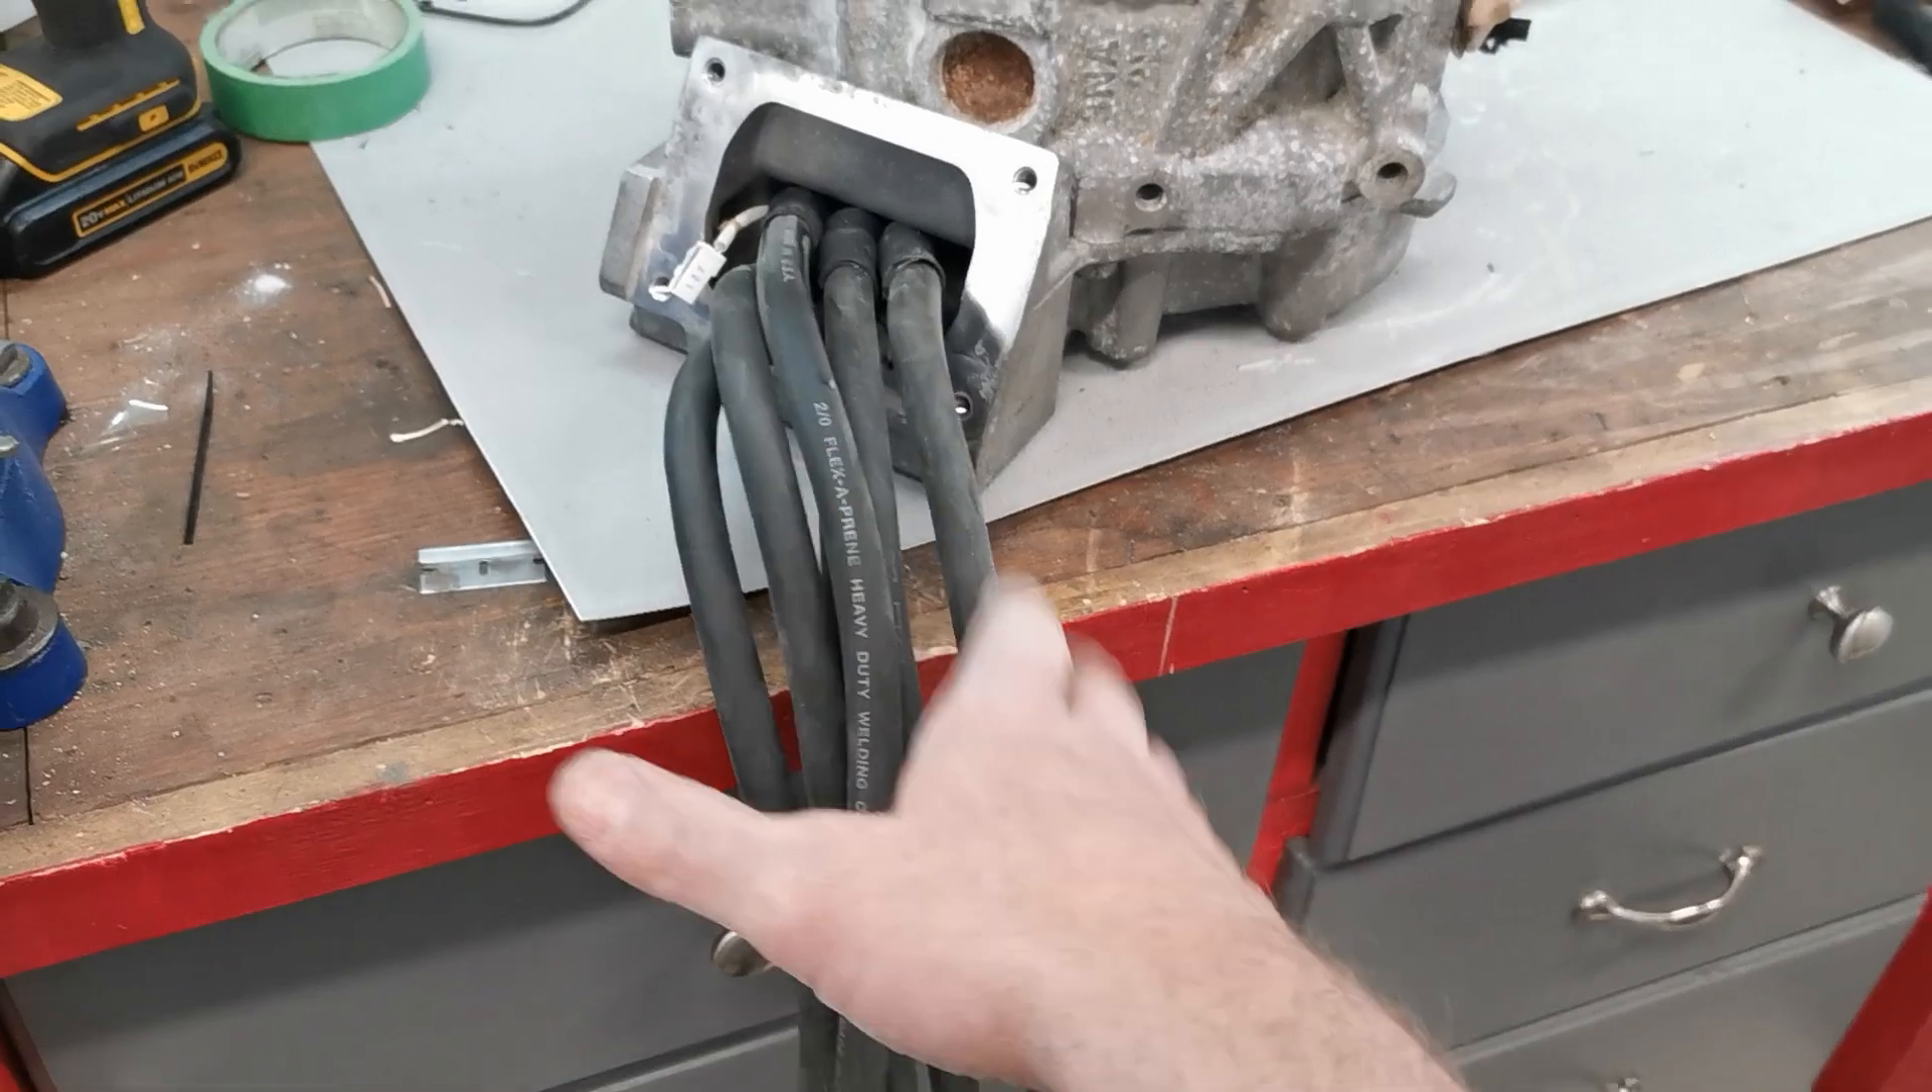I've got my six phase wires run out.